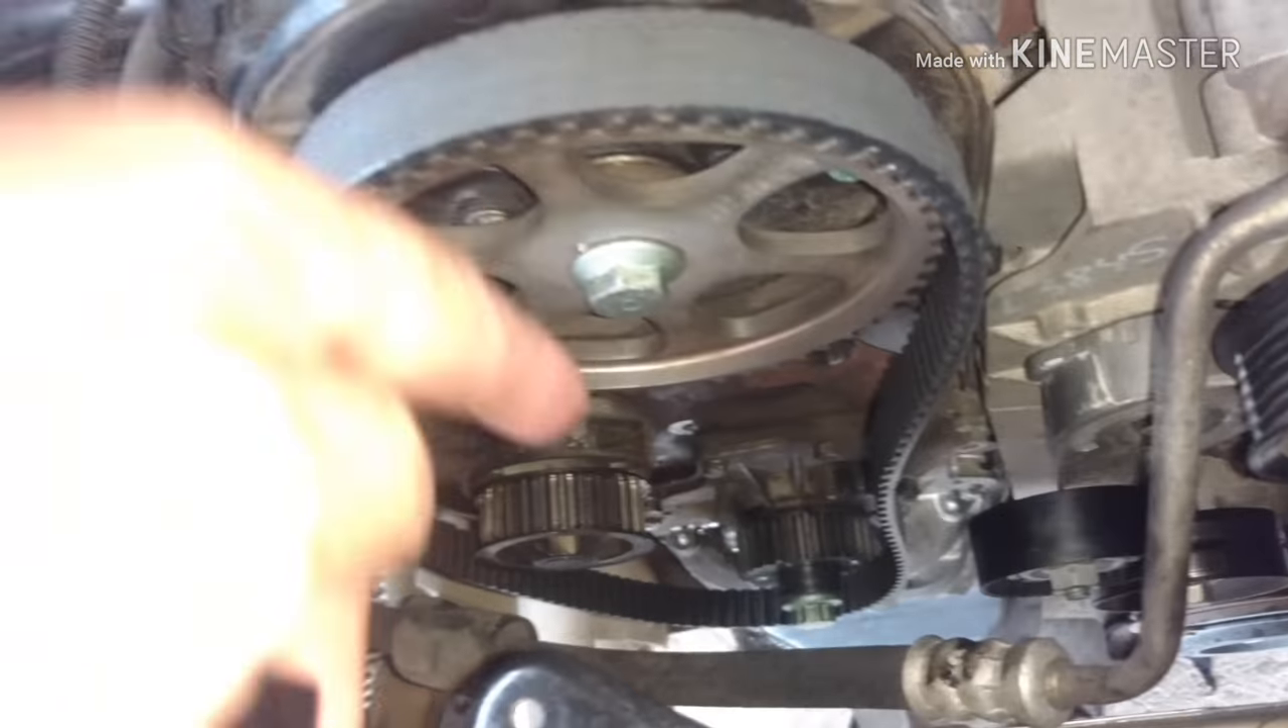Já posicionei aqui a correia aí, ó. Correia nova, original.